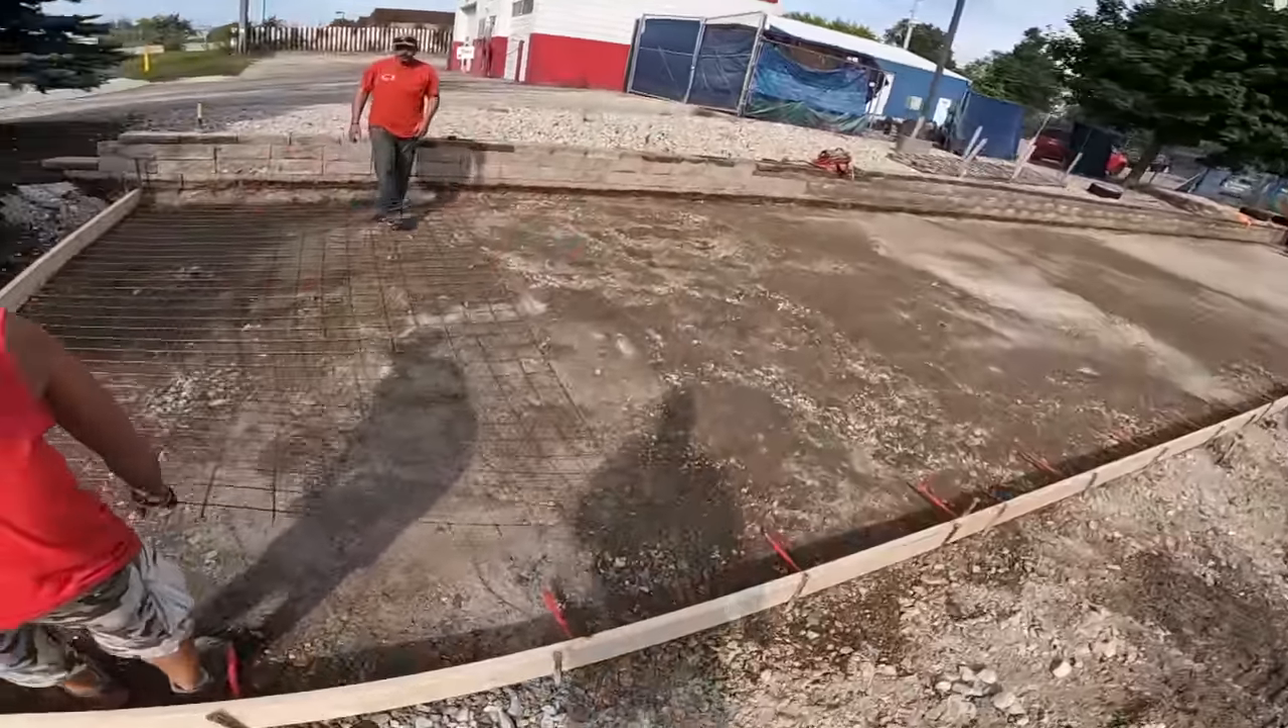This area here is almost ready to pour guys are putting the mesh in.